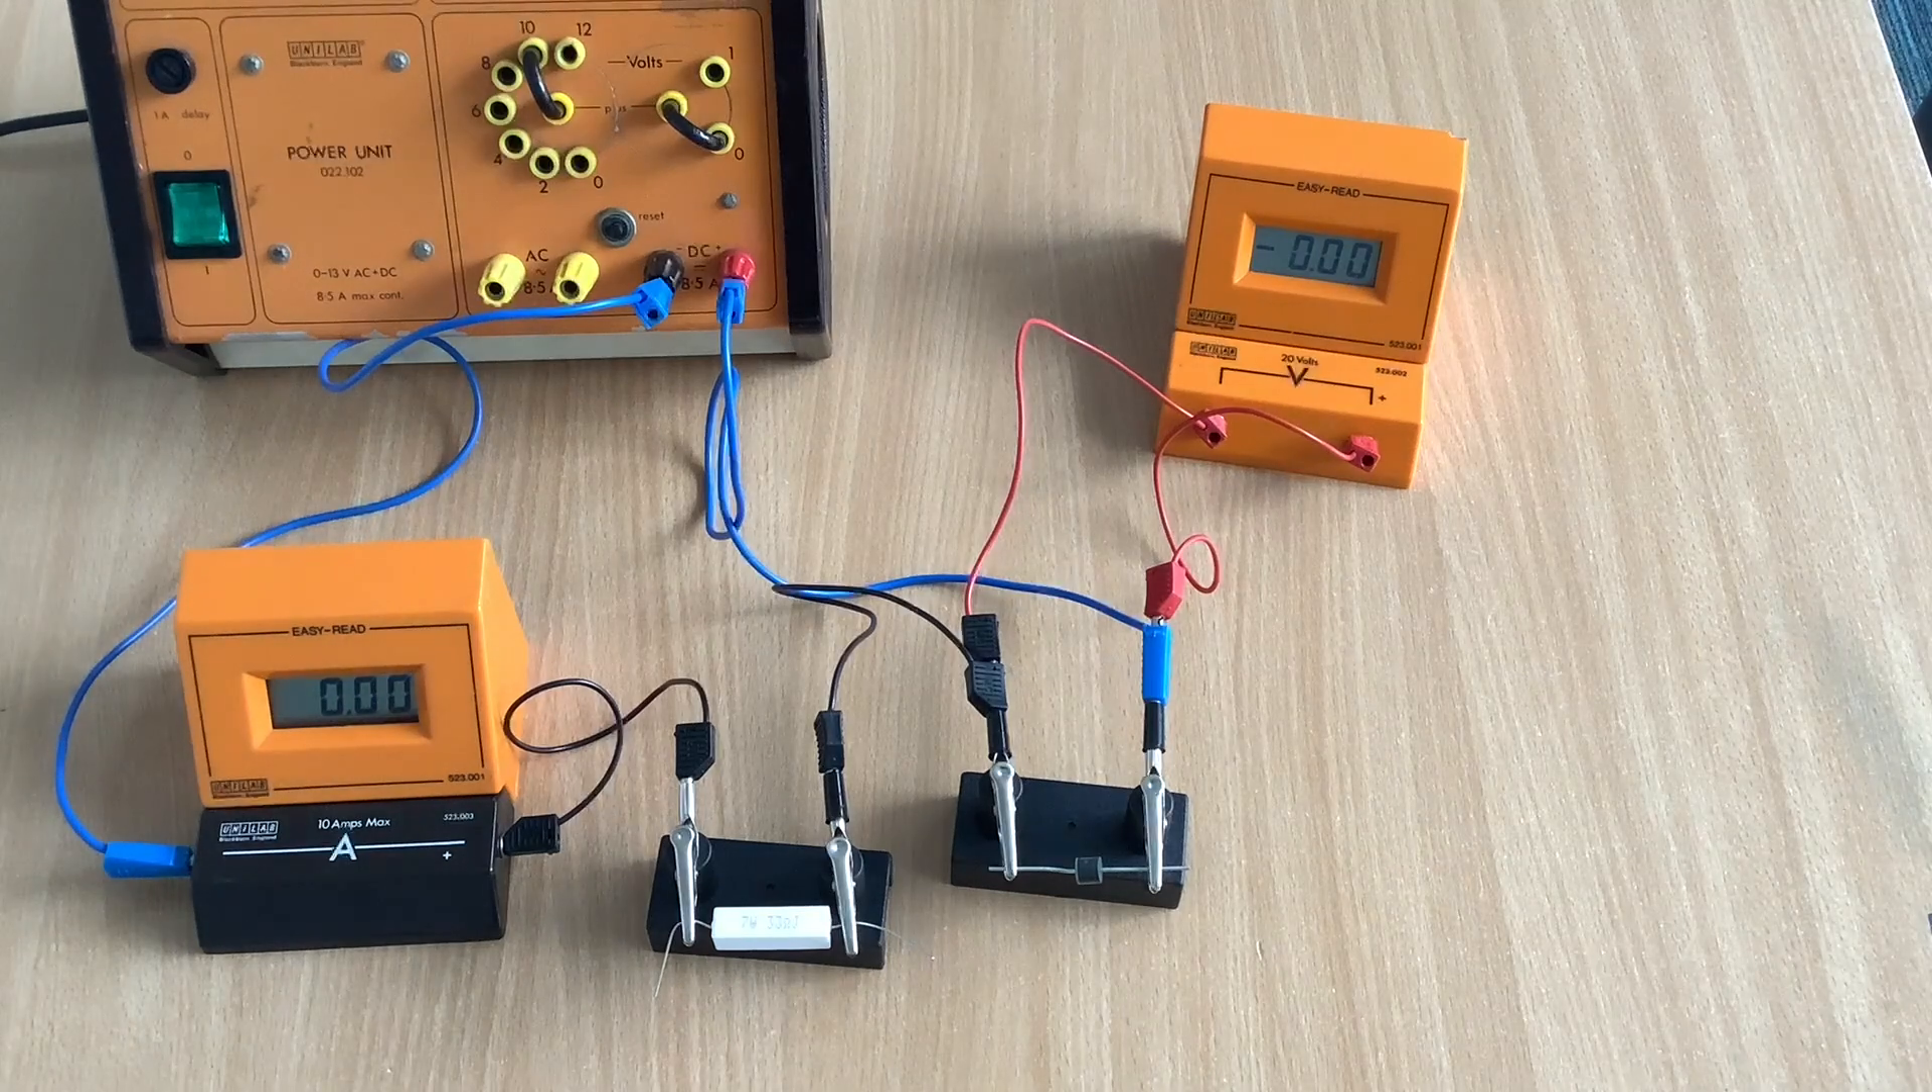Now we've got our completed circuit.